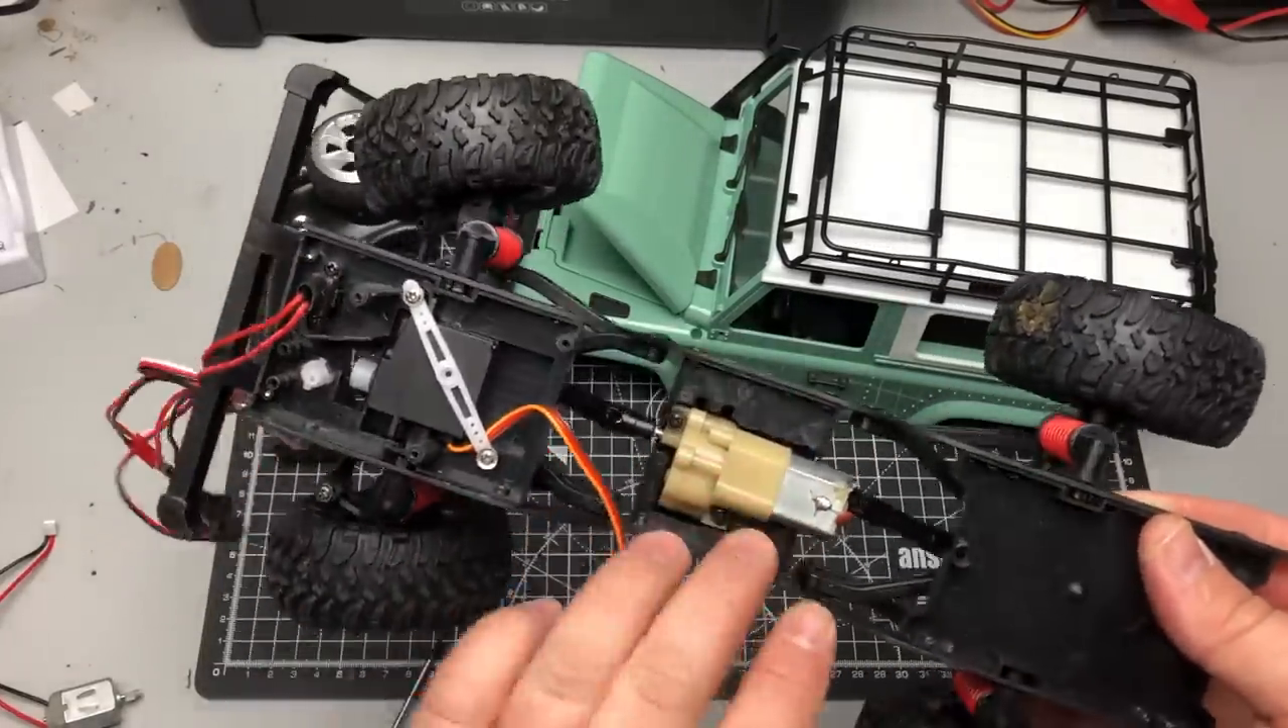So motor and gearbox are in just need to solder the lead on there.